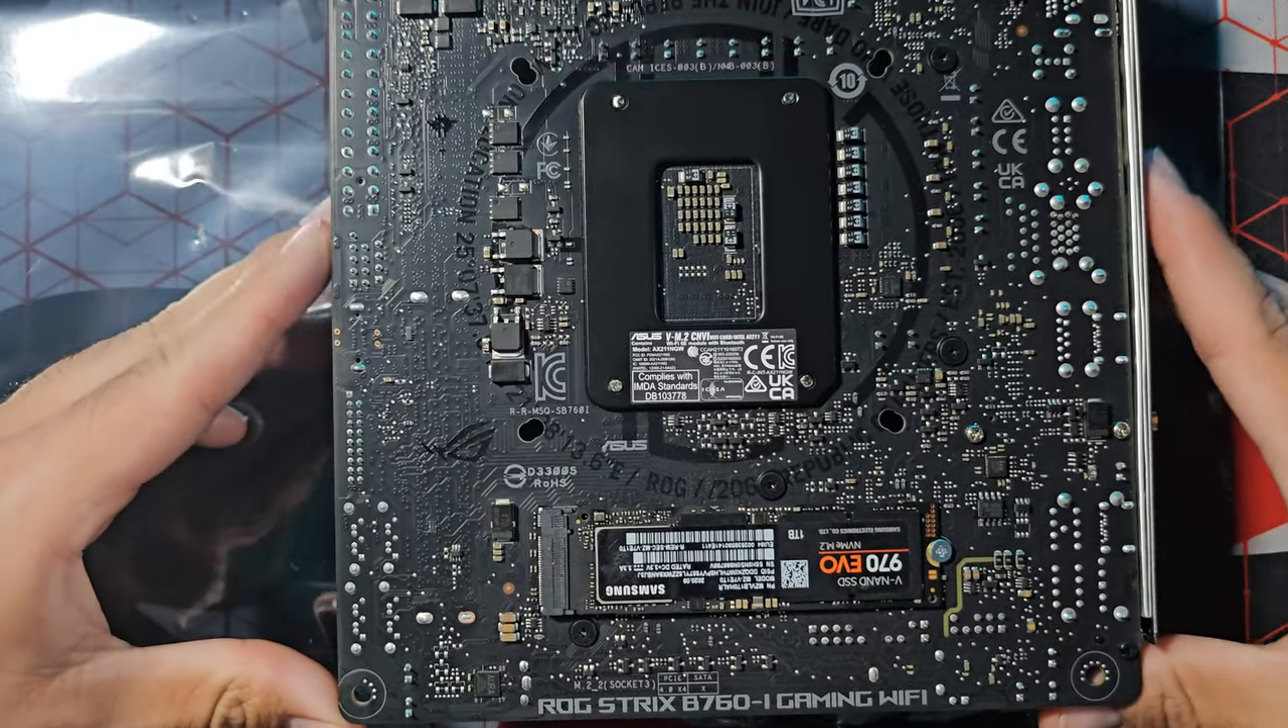Ssd number two fully installed just like that.